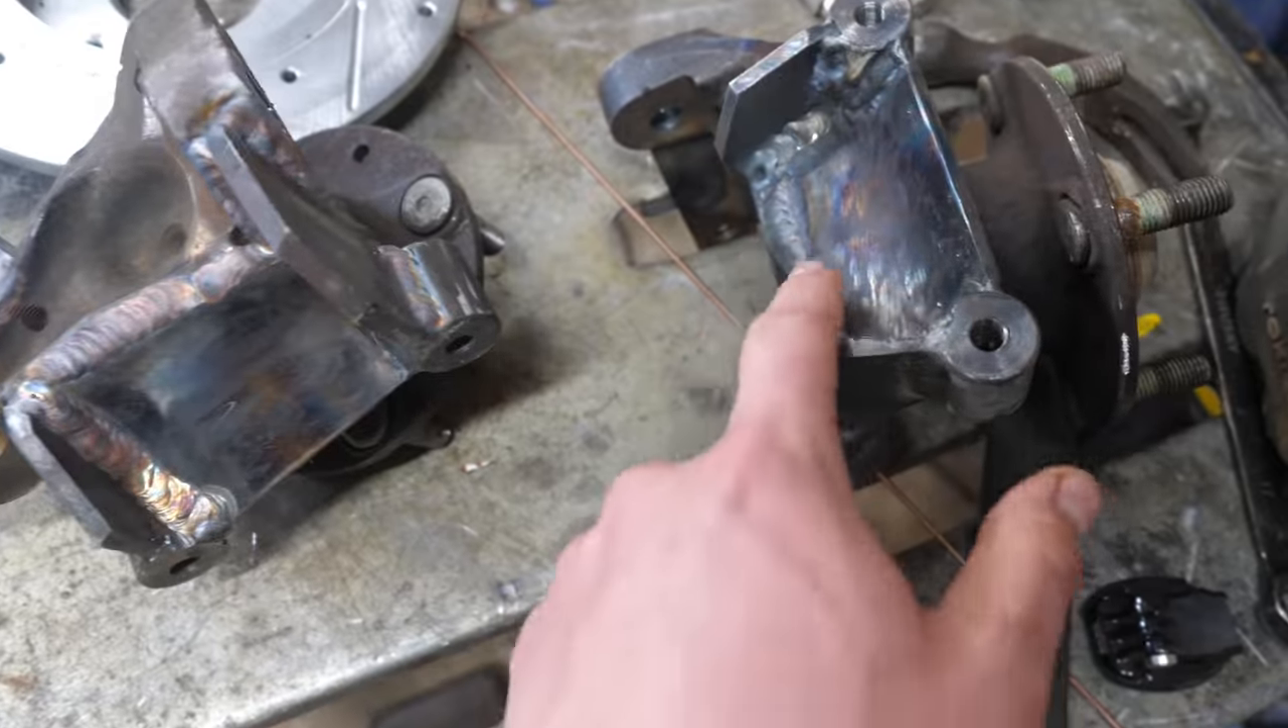So I got the spindles welded, and check that out.